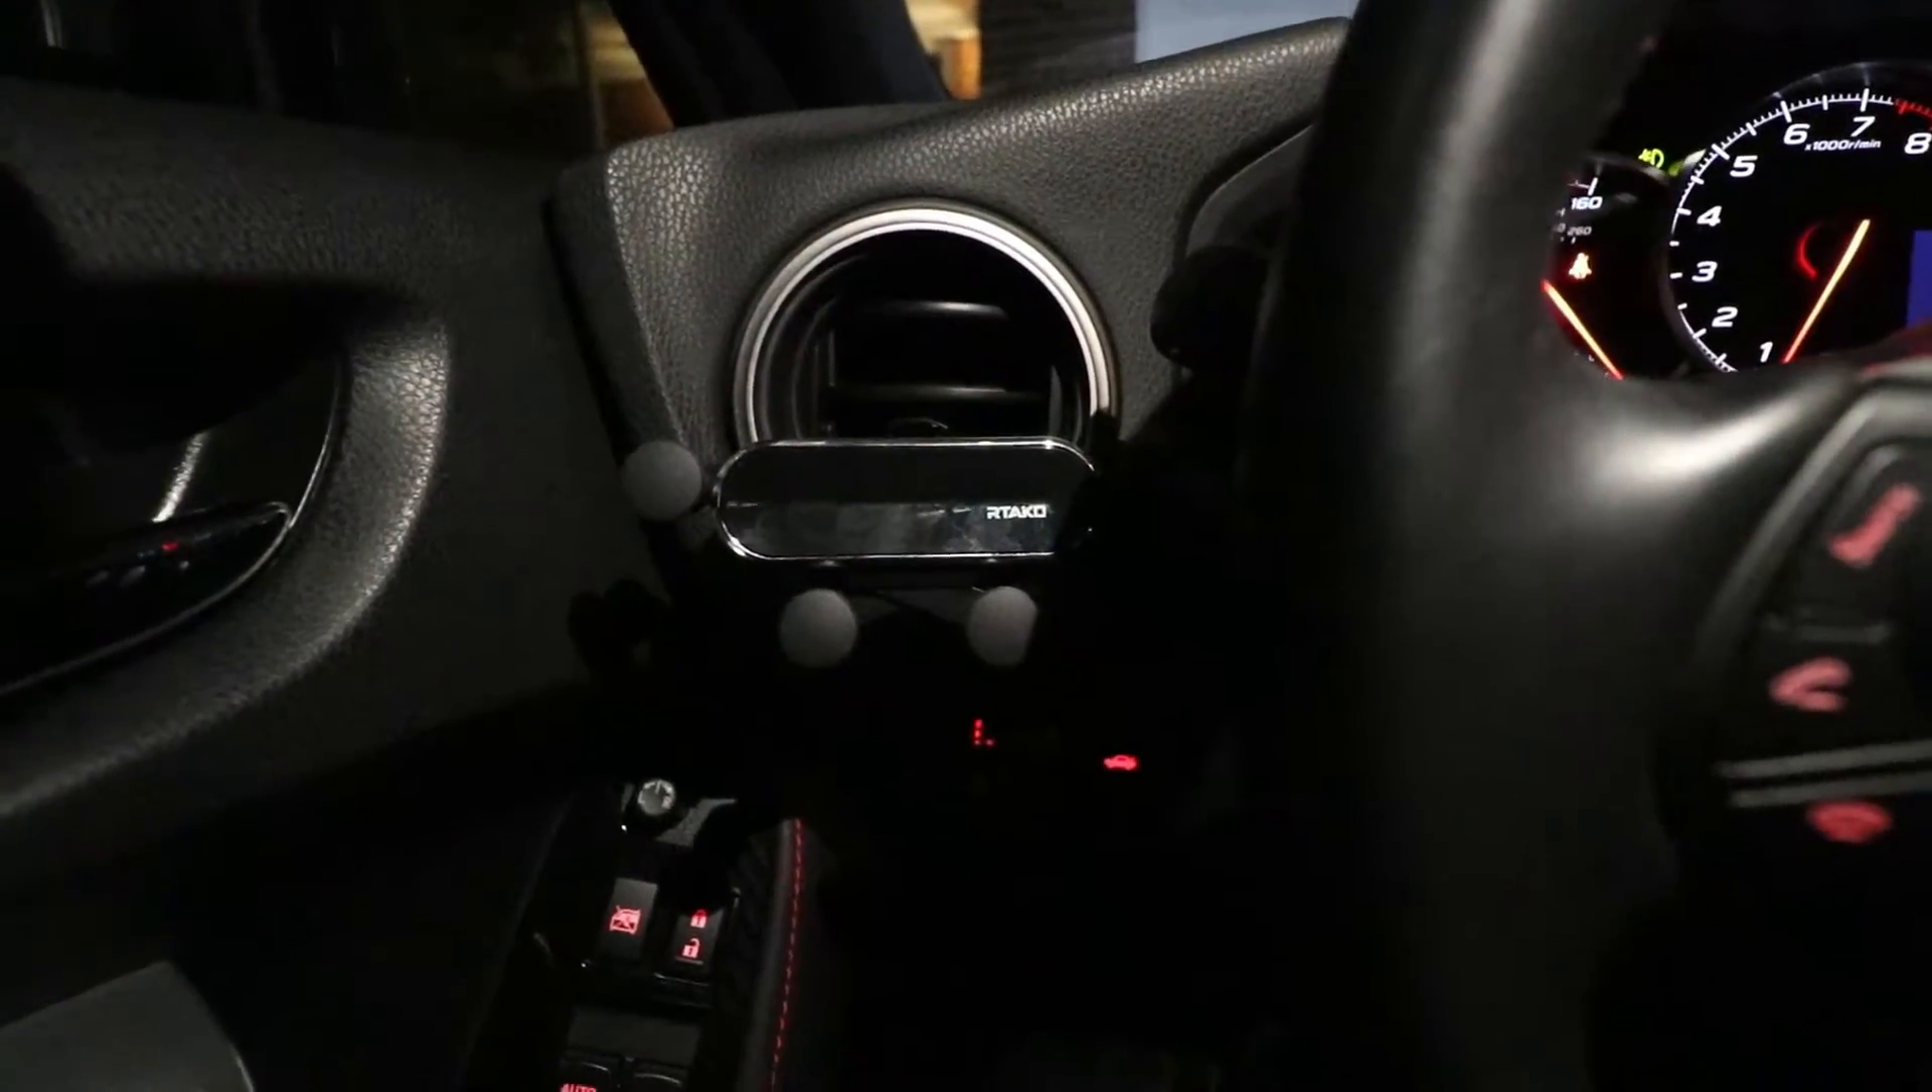This is the vent mount installed and then this is how it functions so you can see it's already in the cradle position ready to go.